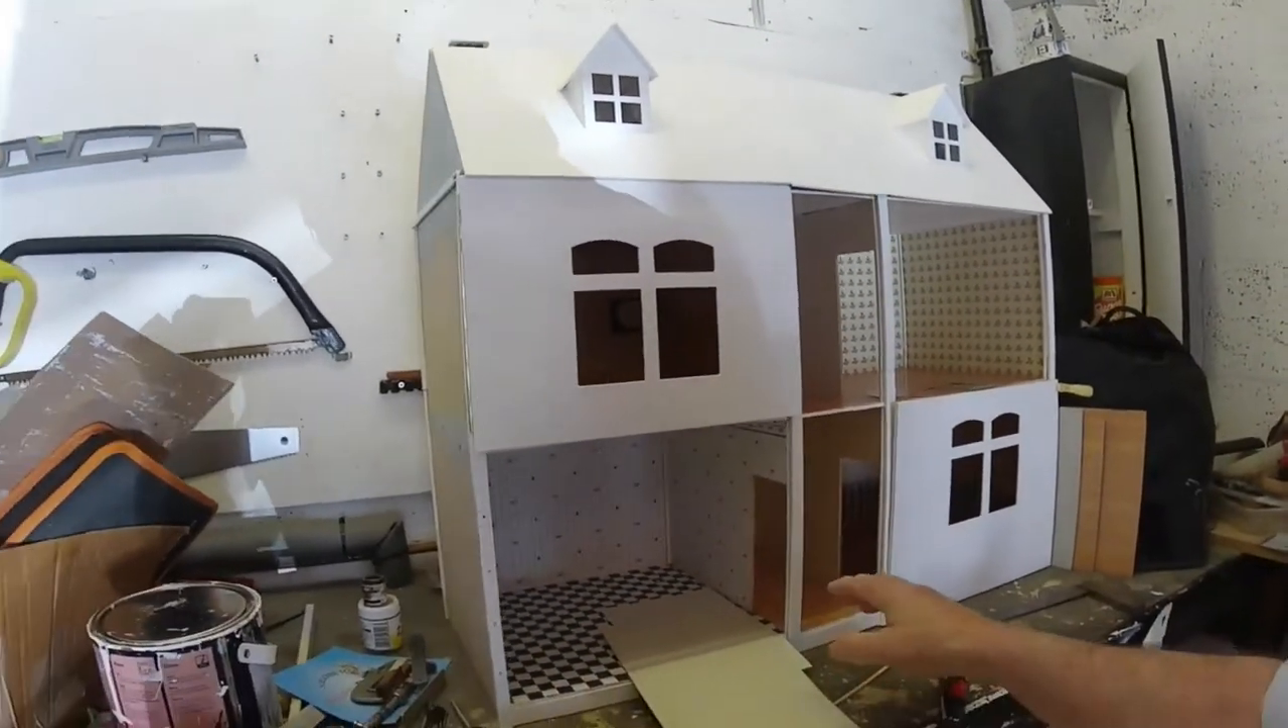The roof's got tiles to go on it.